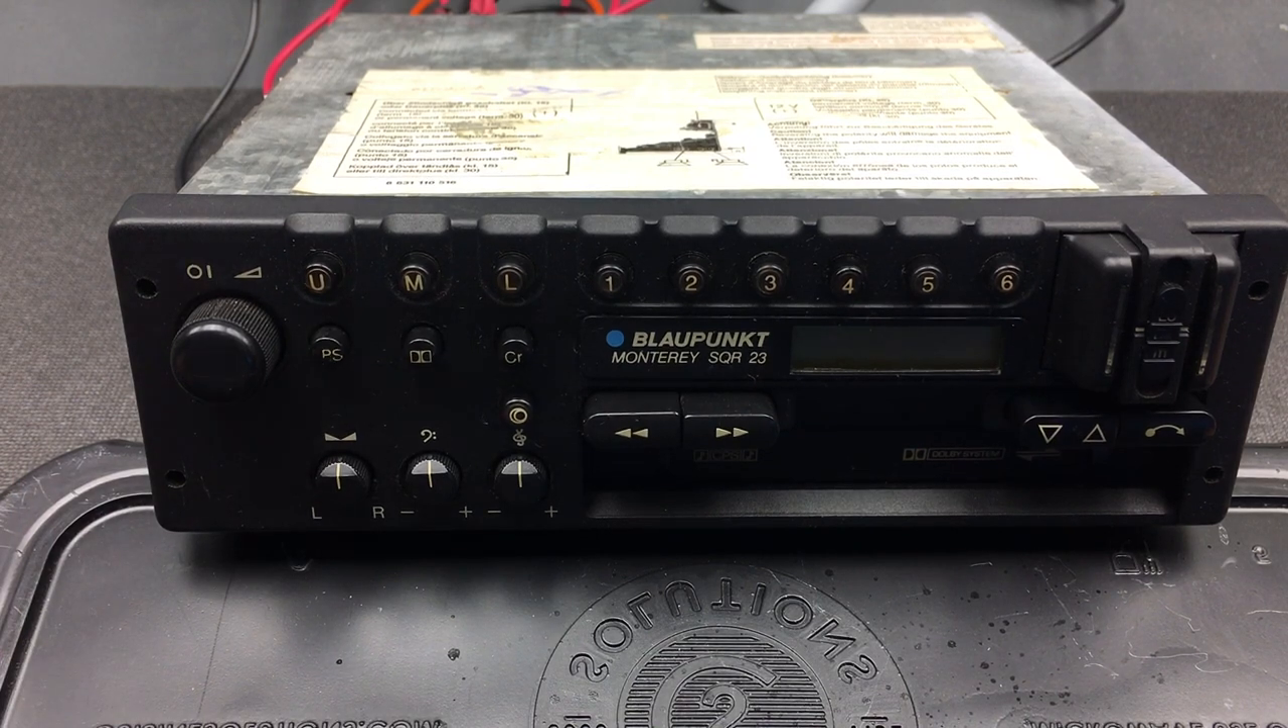Here is the fully assembled monterey sqr 23.